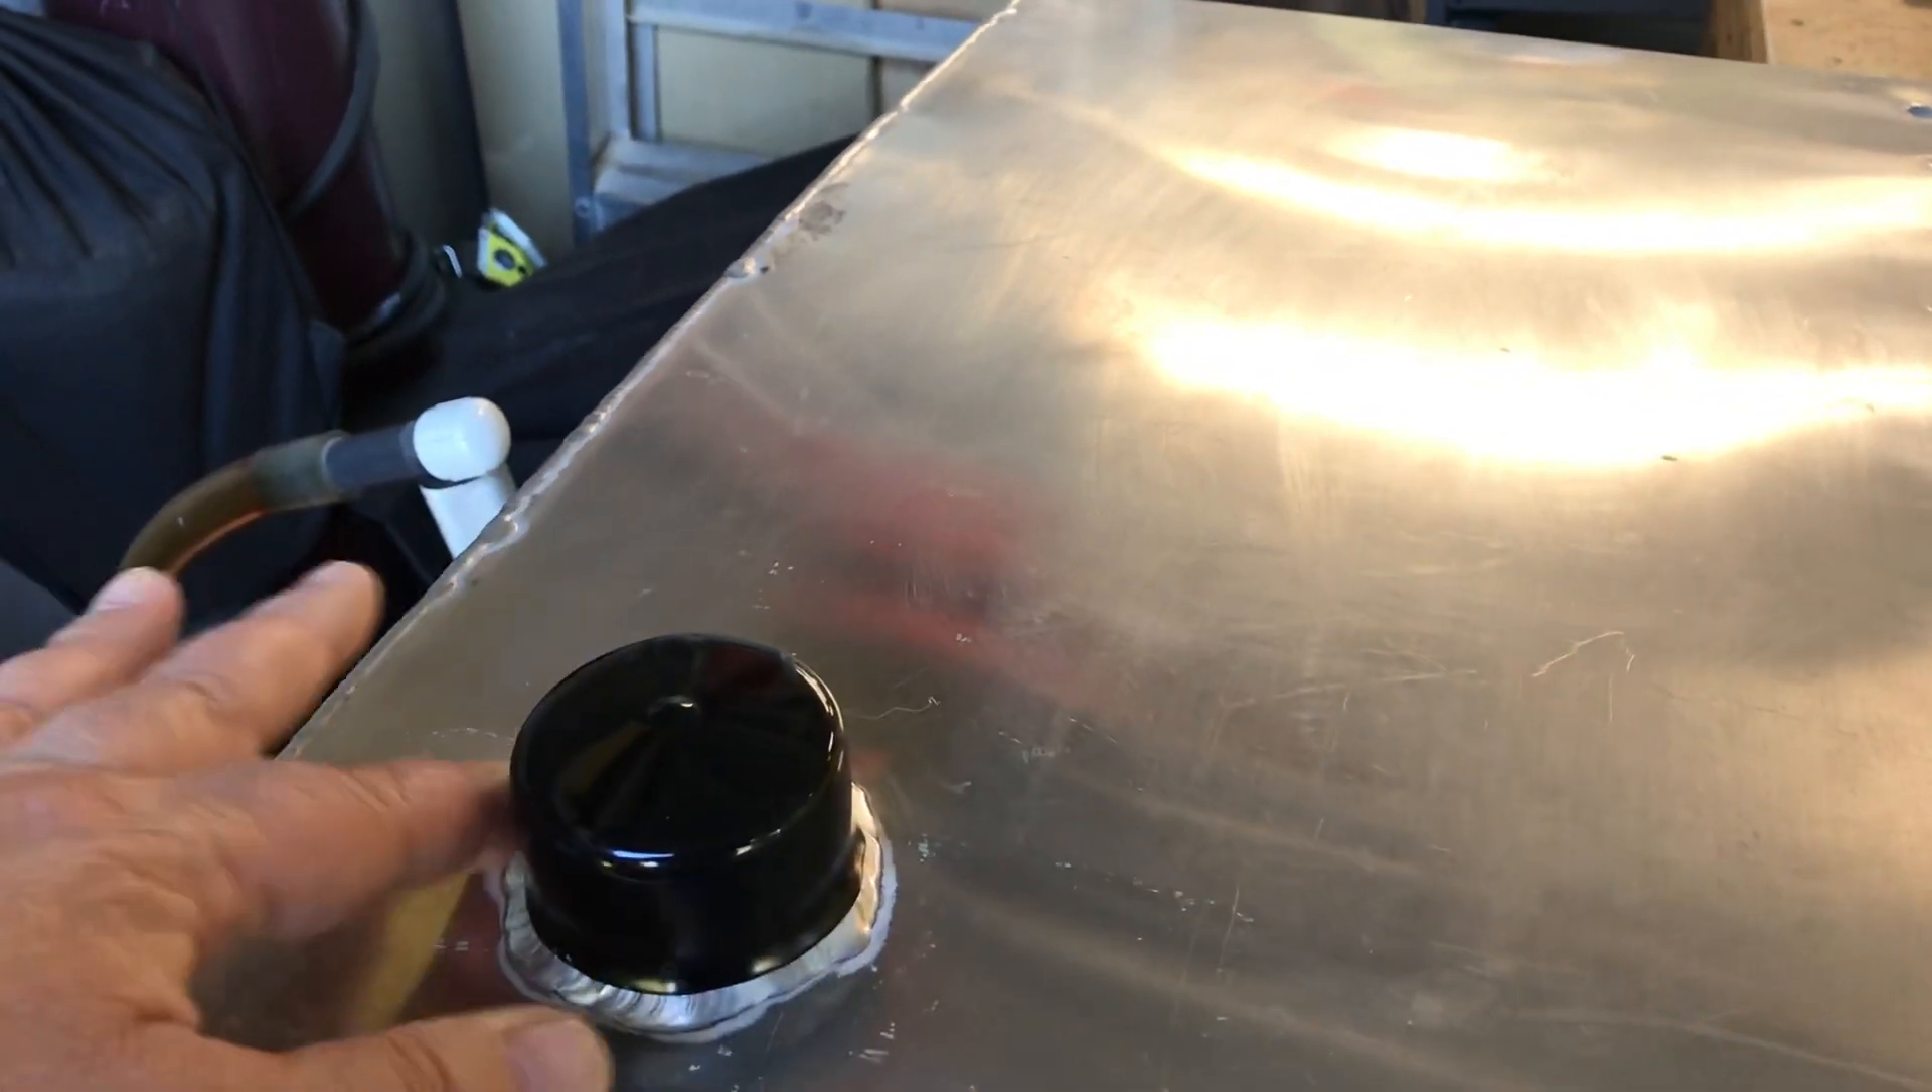The biggest problem I had was finding a way to cap off the filler neck and you can see over here that I've got I've got this rubber cap on here now.